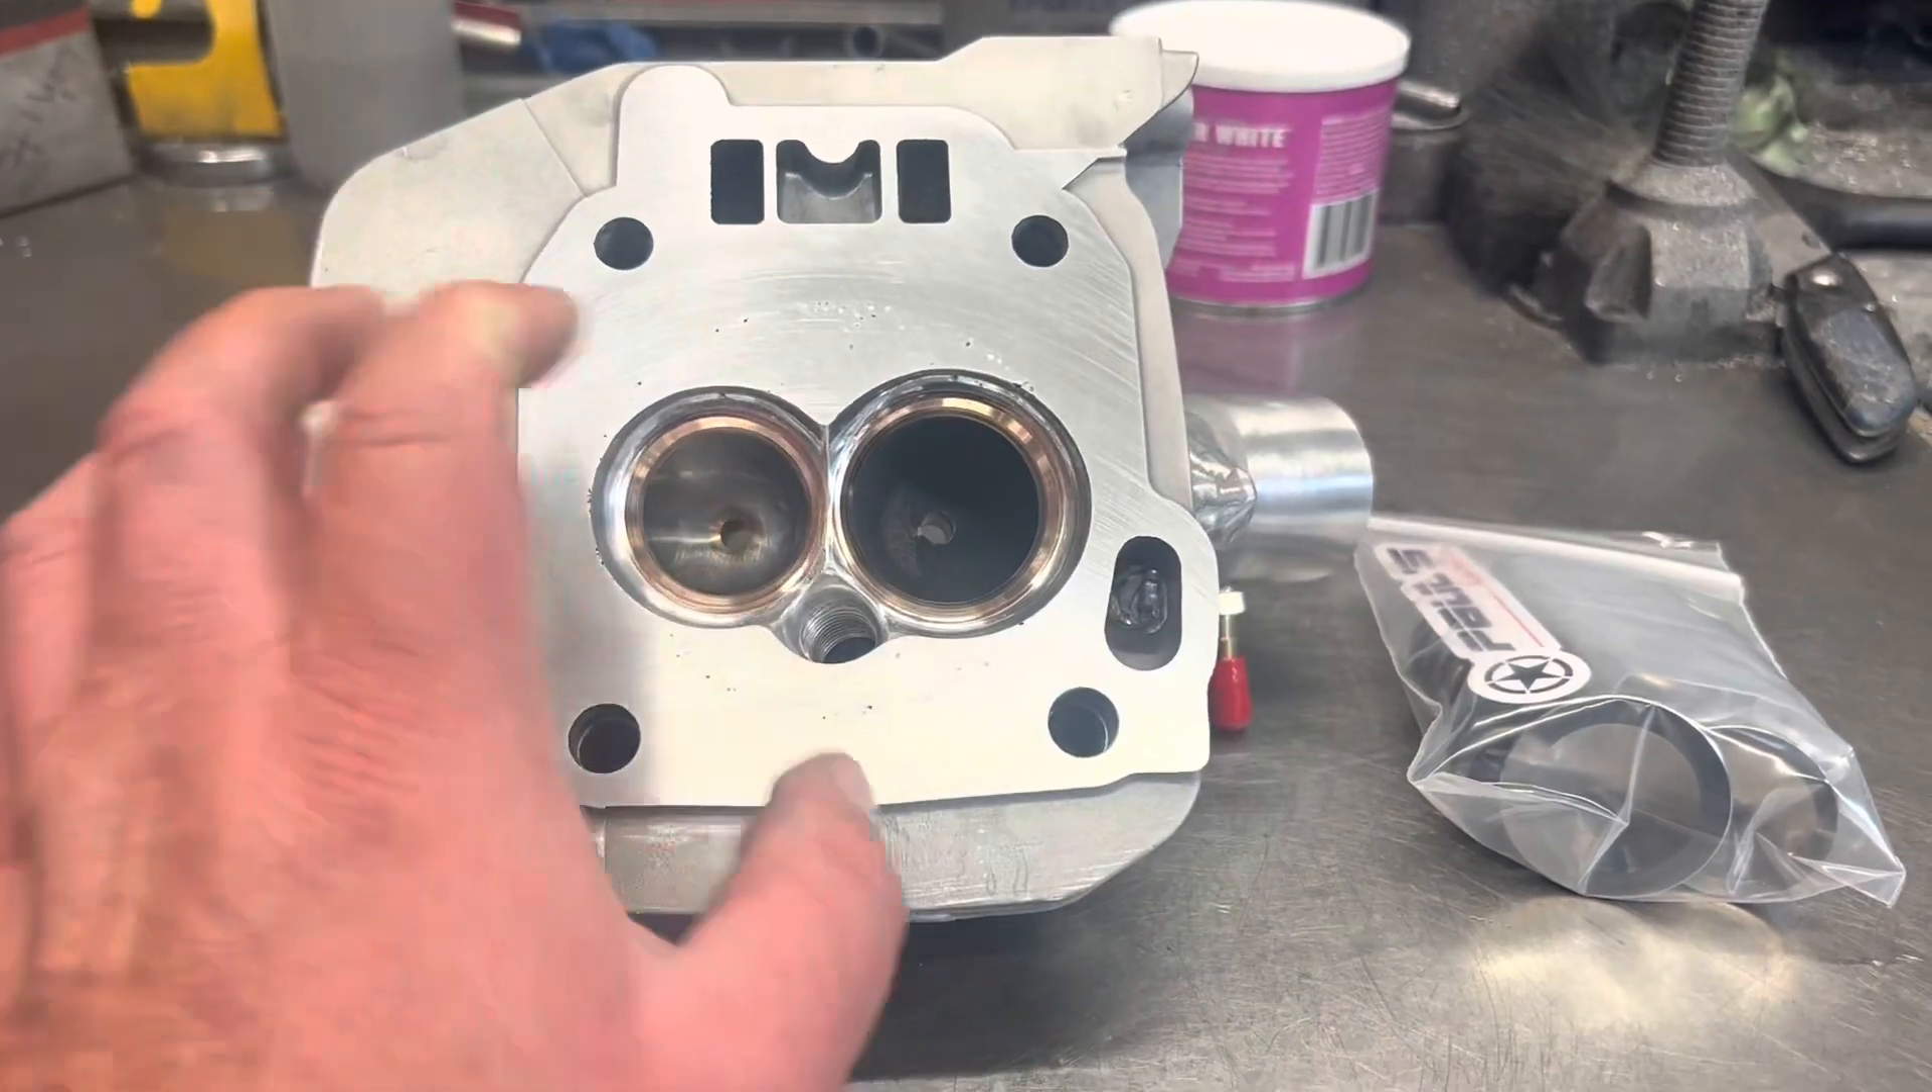So we got that big block head all finished up we got the copper seats installed.